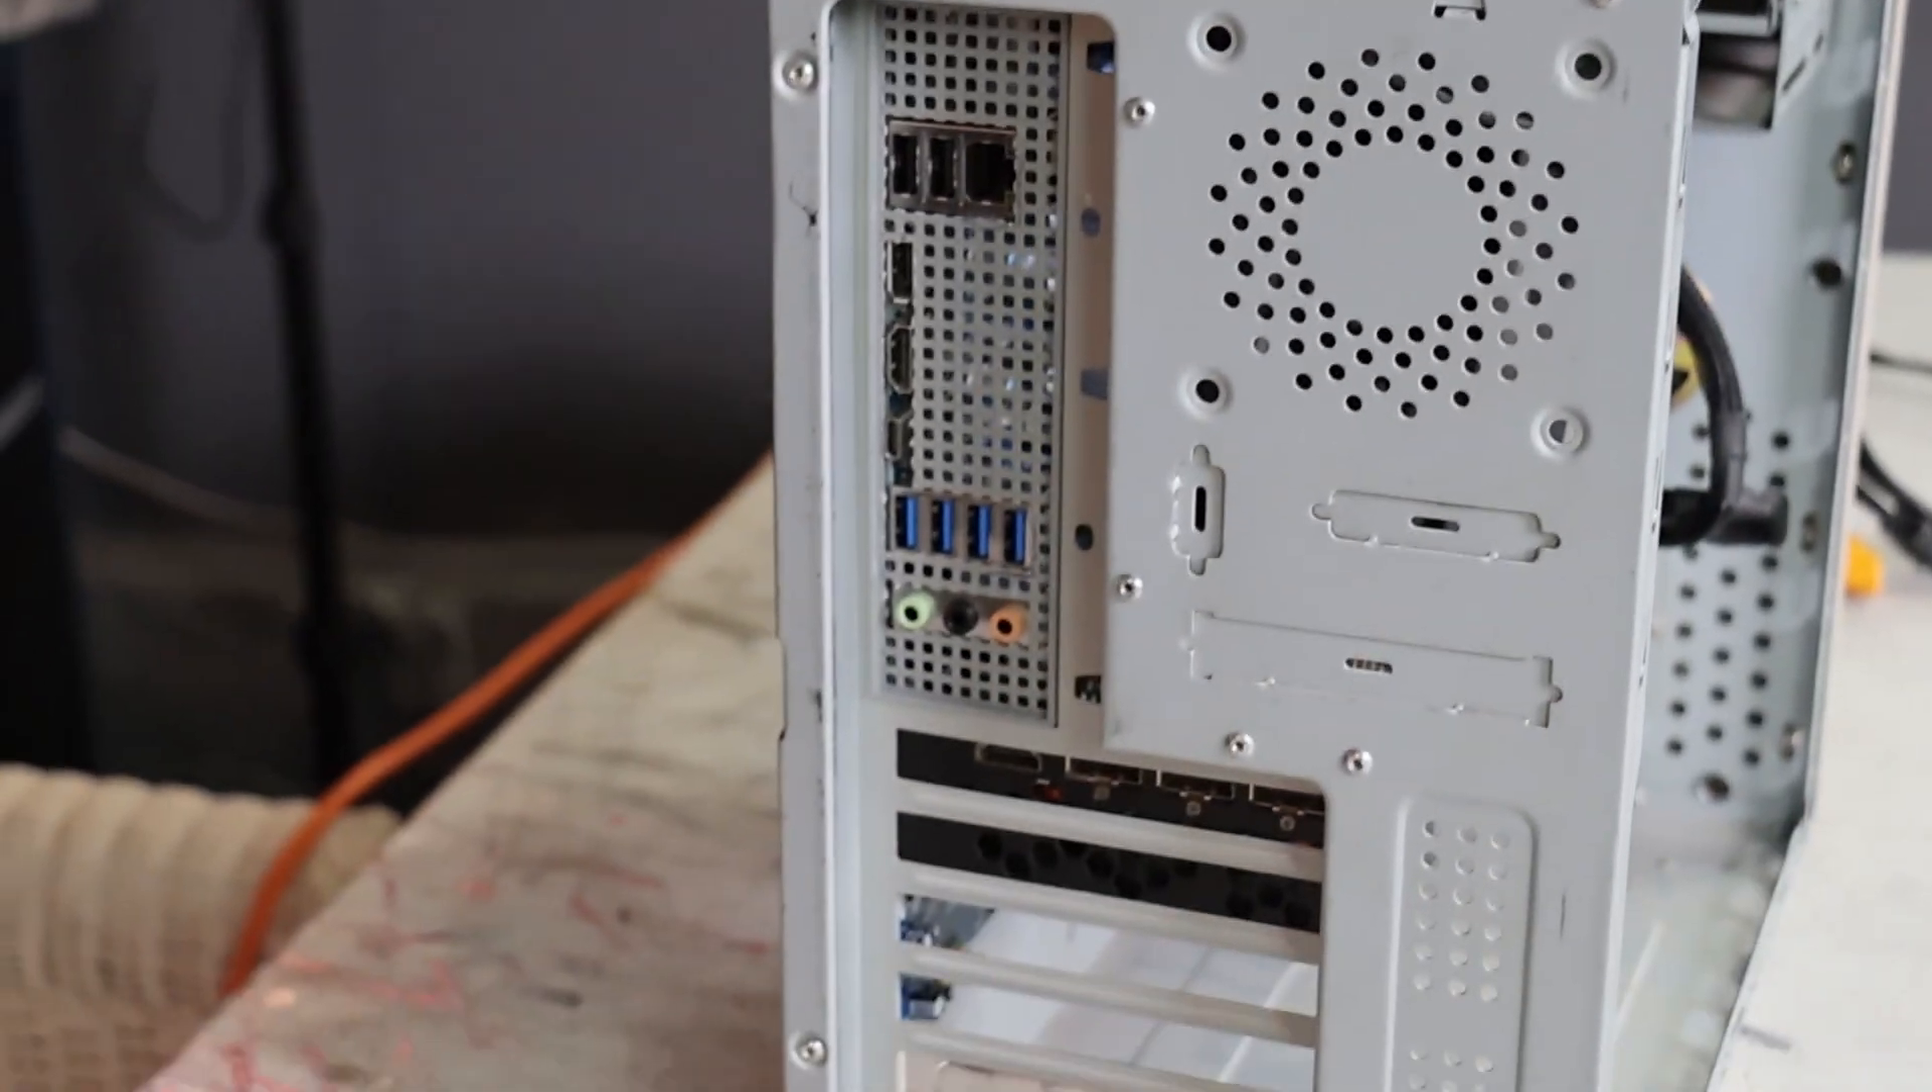All of this stuff lines up totally fine. Our DIY I .O. plate looks fine.